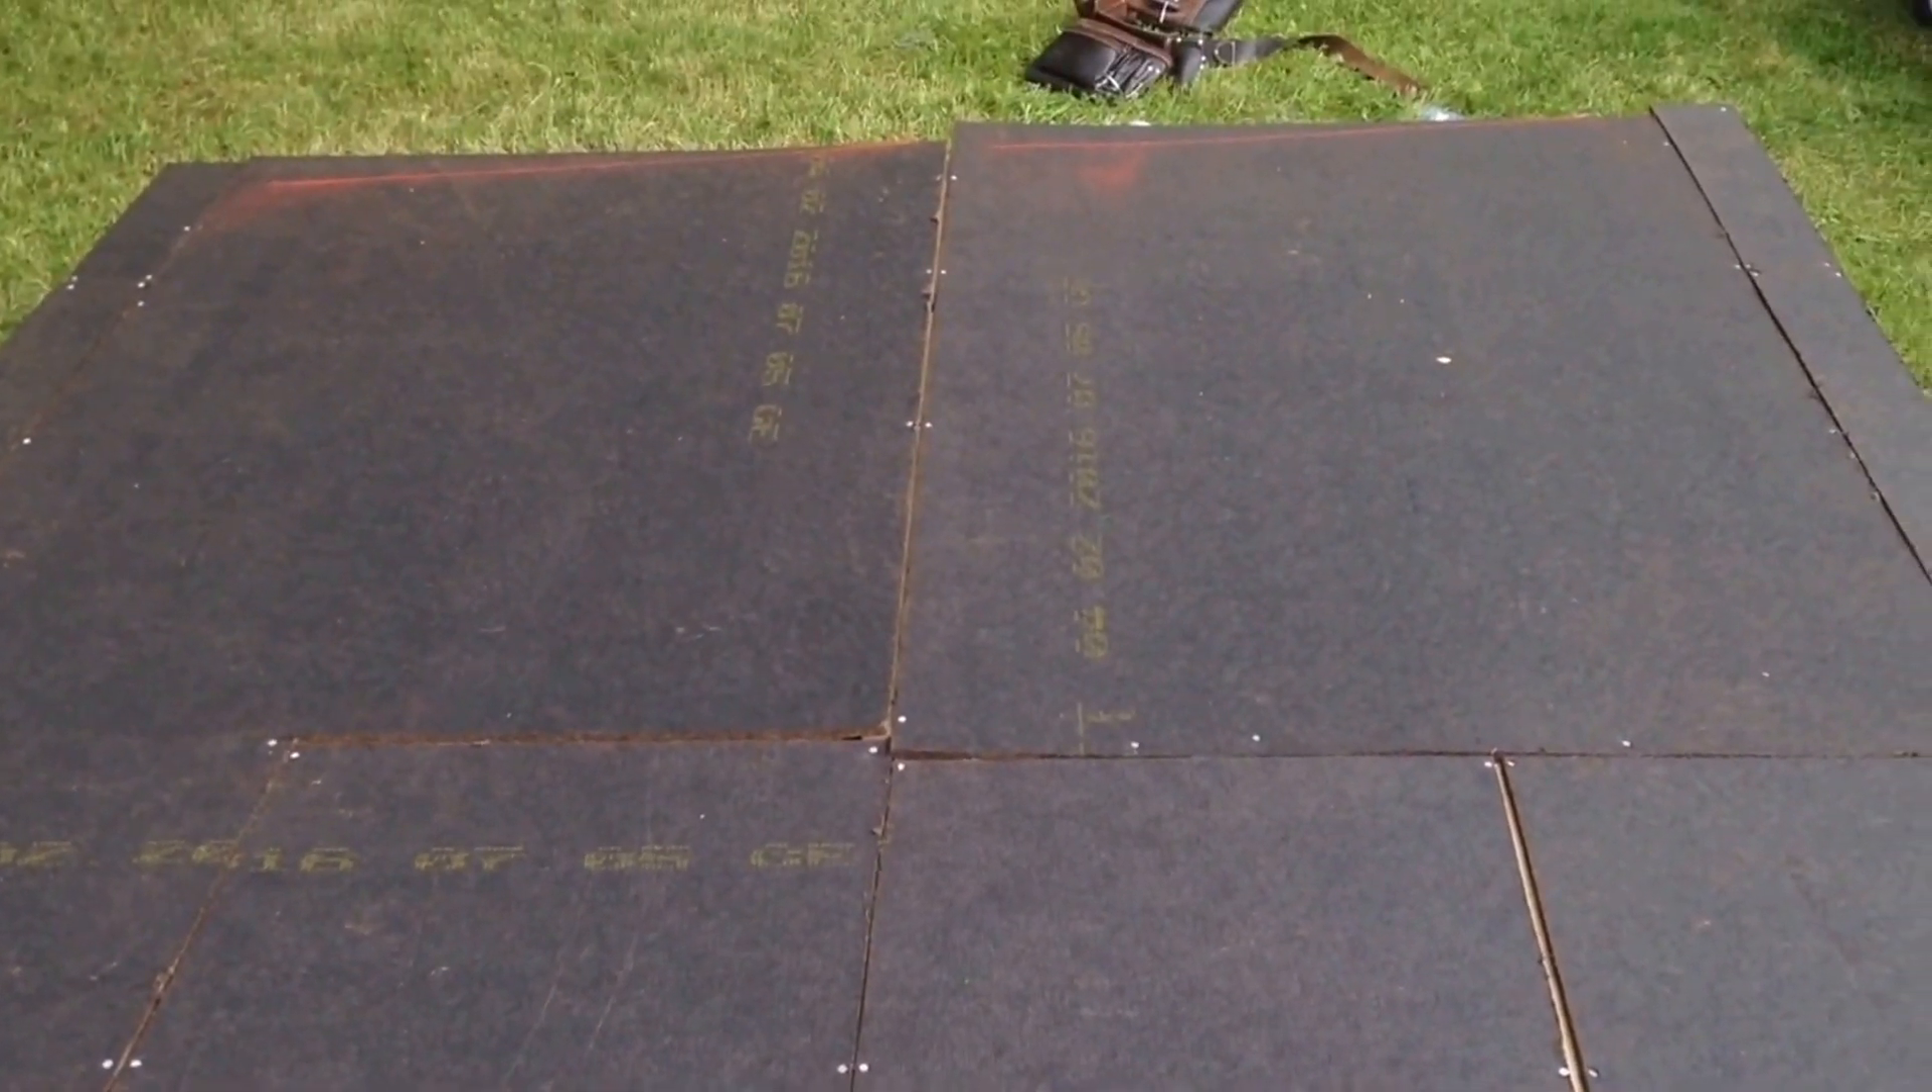Then I'm done nailing the windshield plates to the wood. Some small gaps, but I'm mostly happy about it.